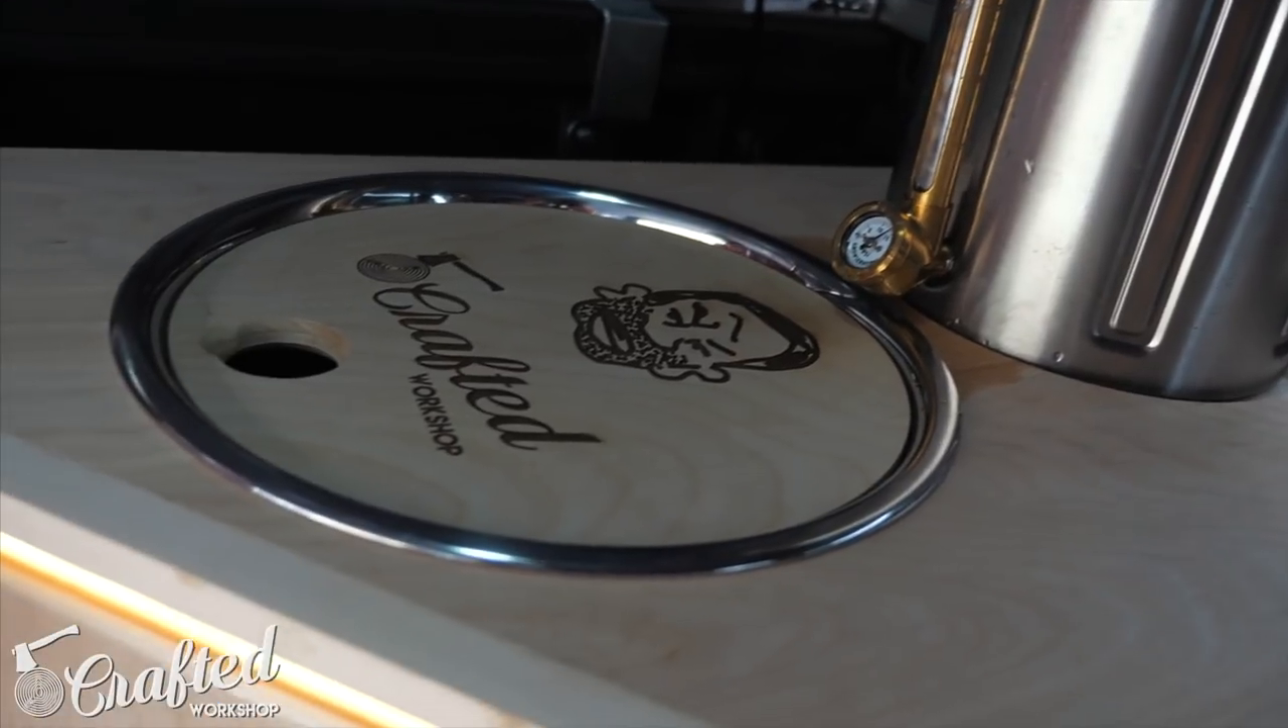This offcut fits perfectly in the sink bowl, and serves as a cover for the sink when not in use.